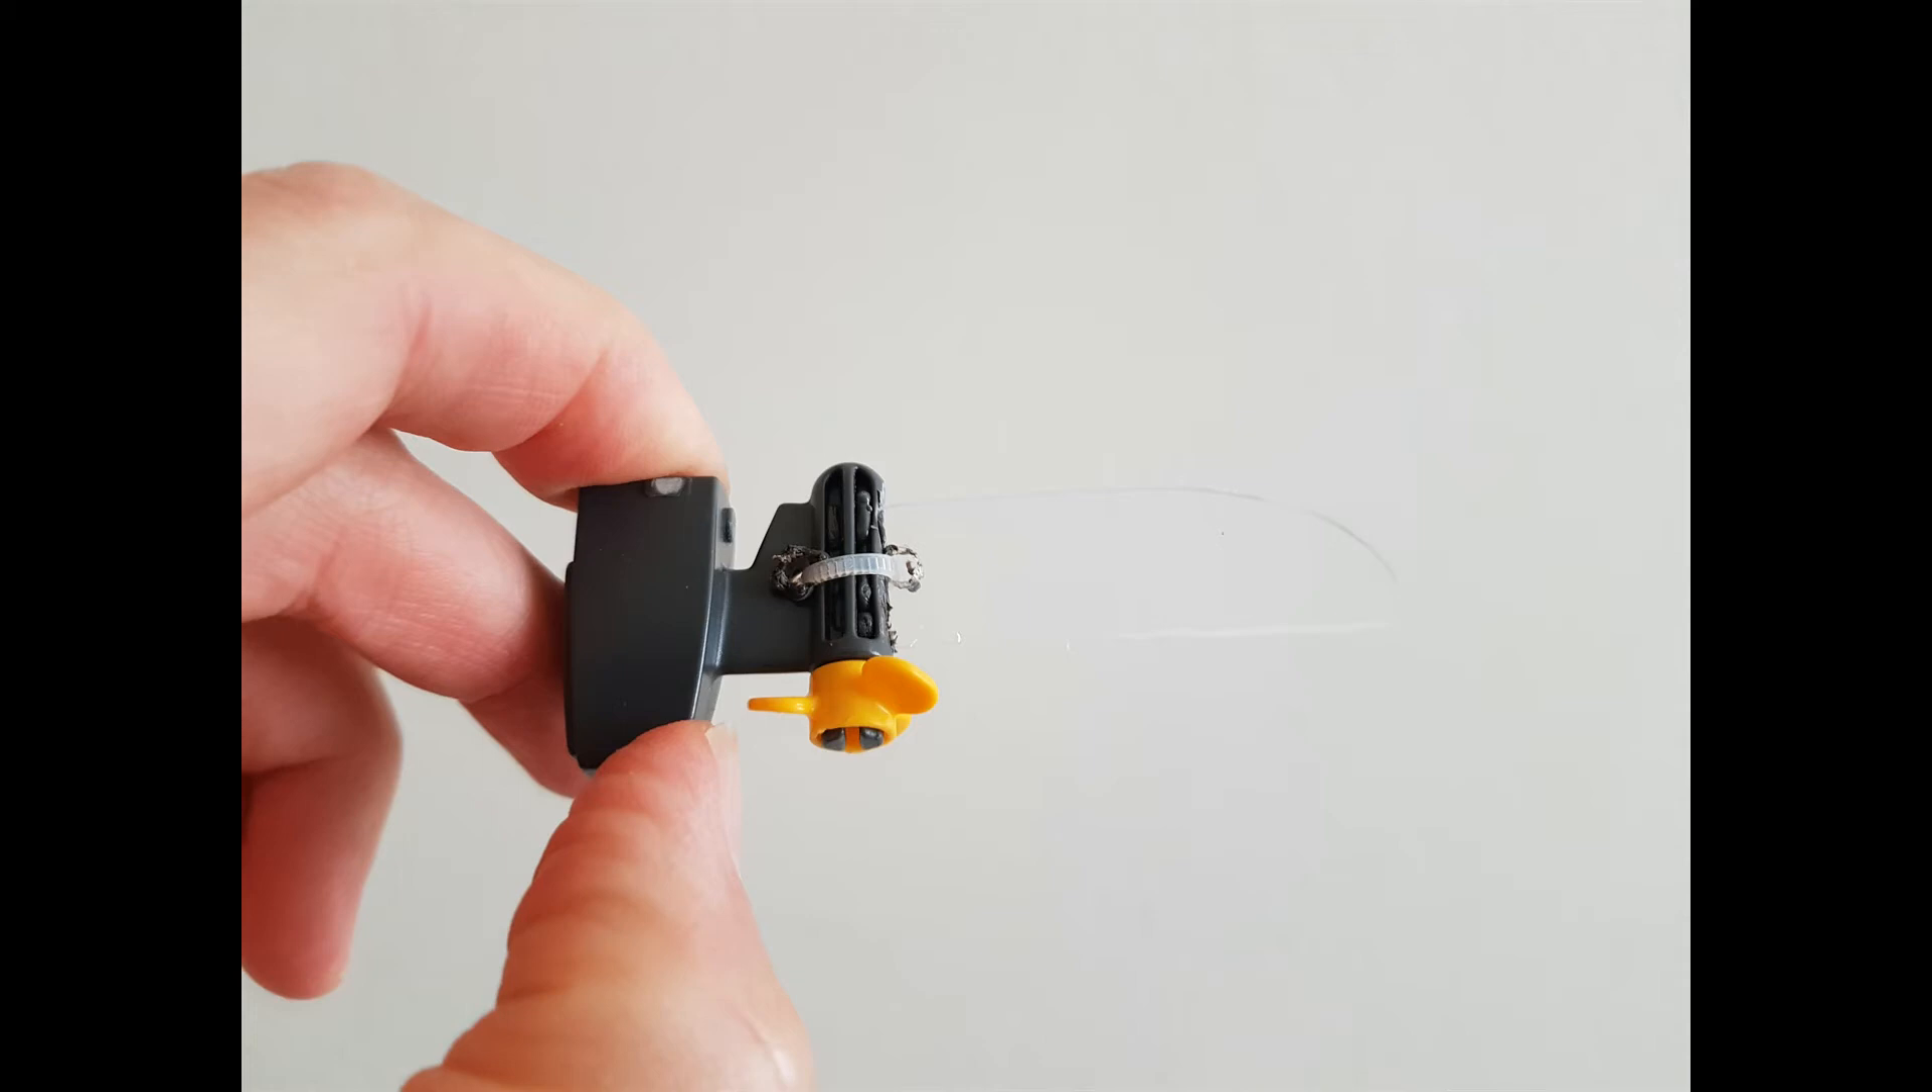I've secured the rudder to the motor using another zip tie.